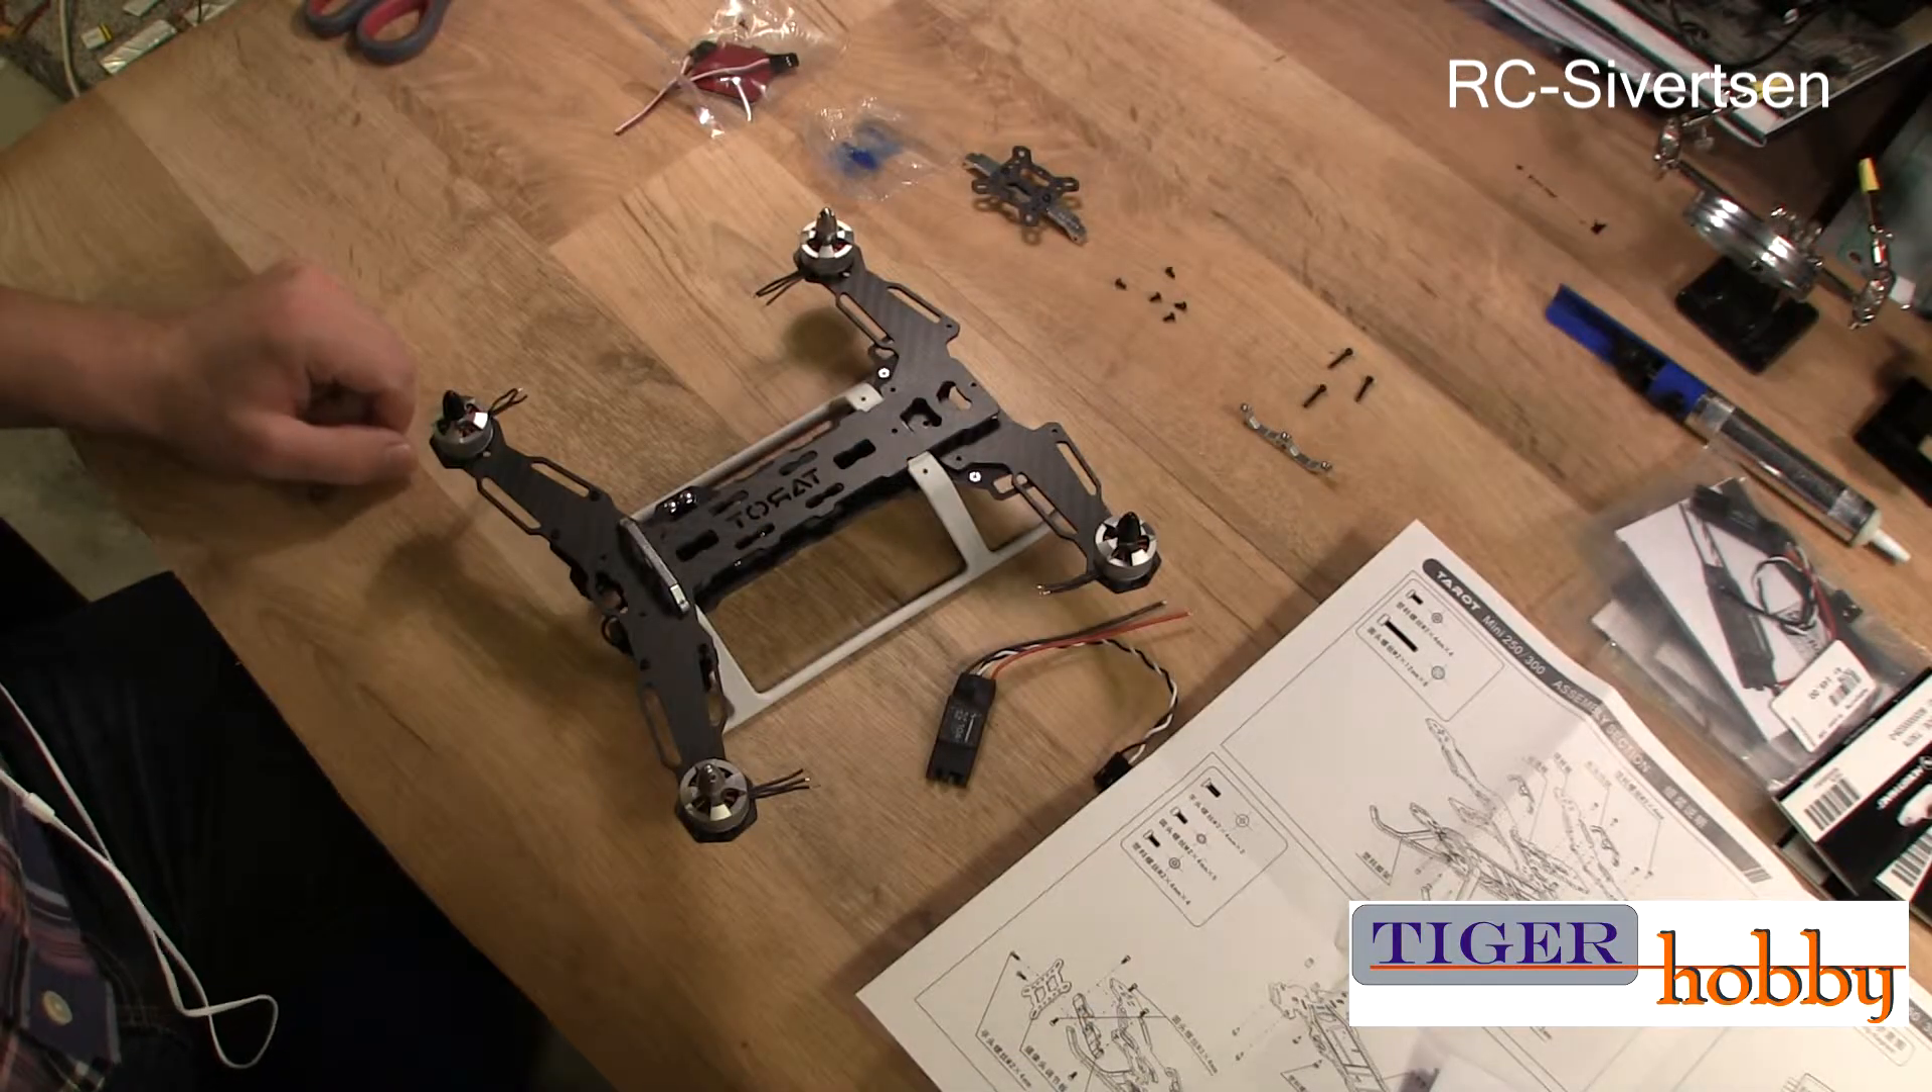I've attached the motors and I'm now ready for the escs.